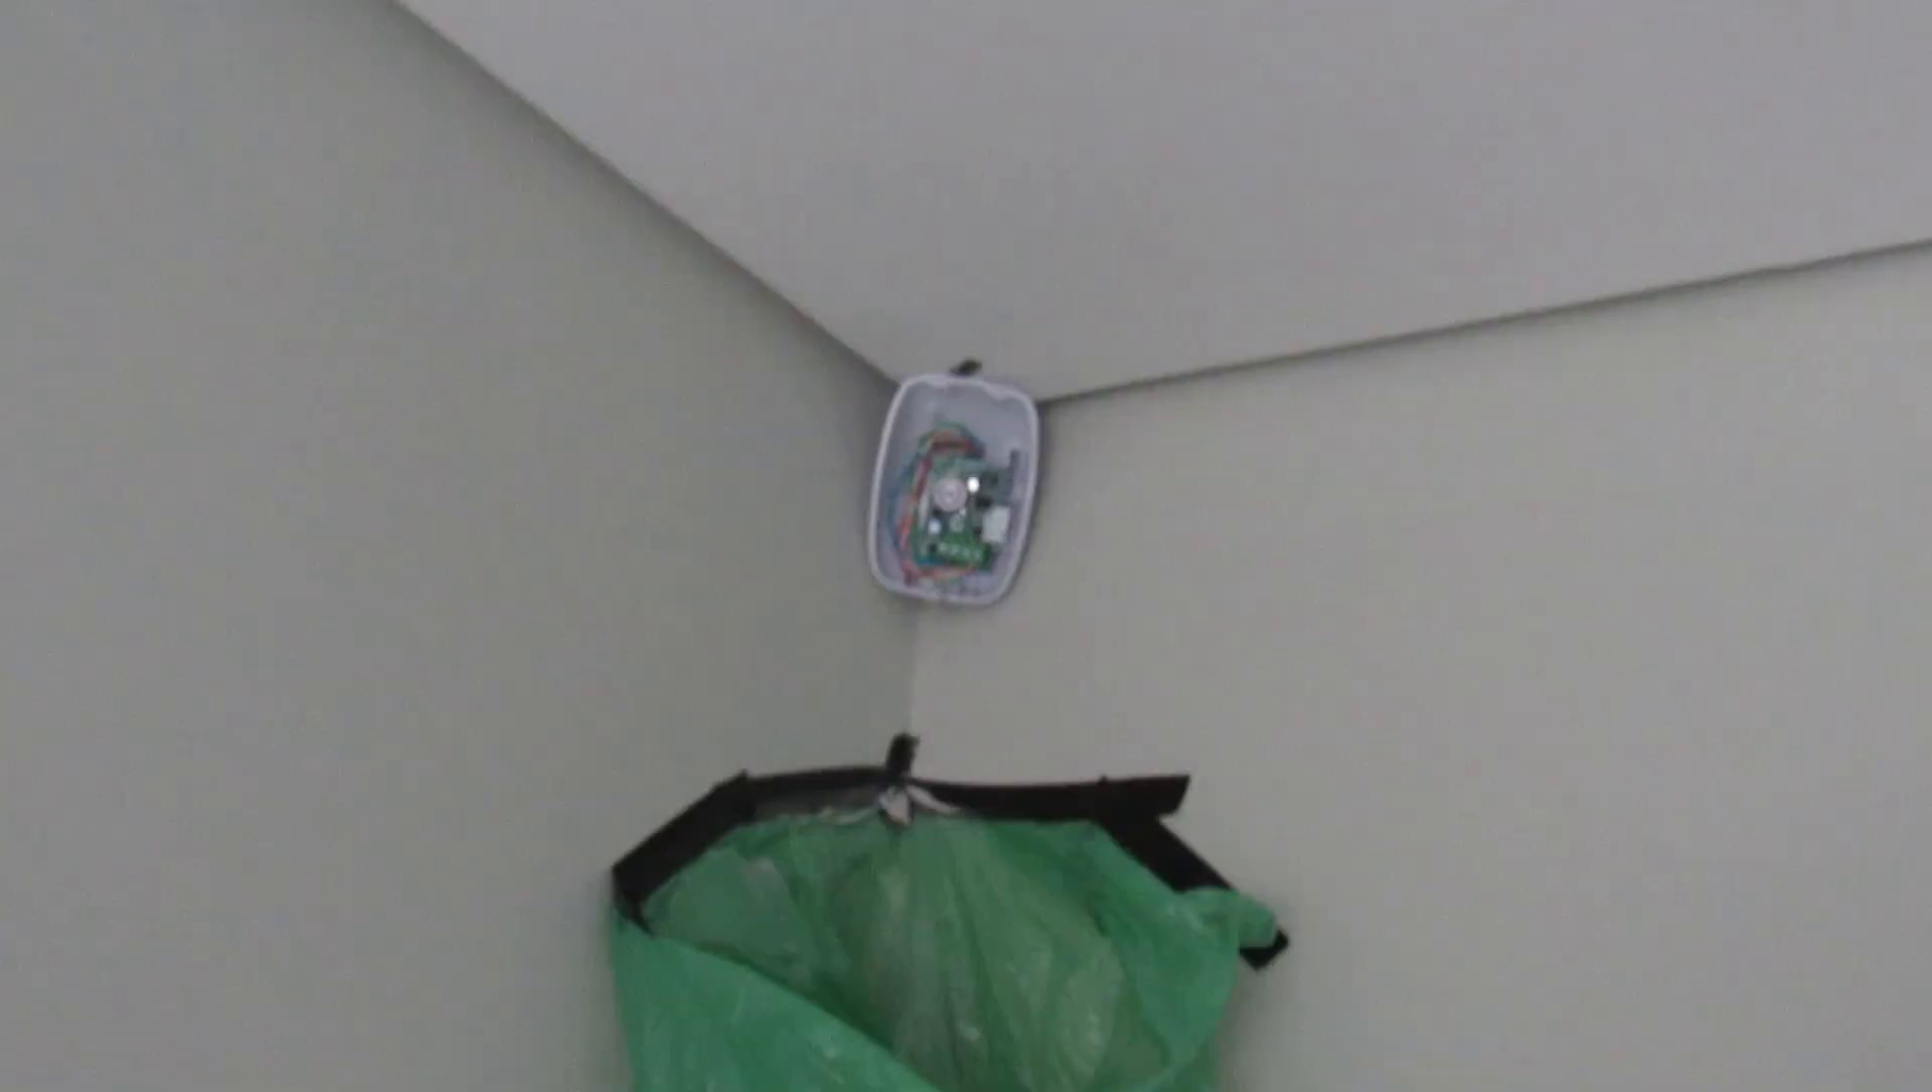Então pronto, o sensor já tá ali, né?